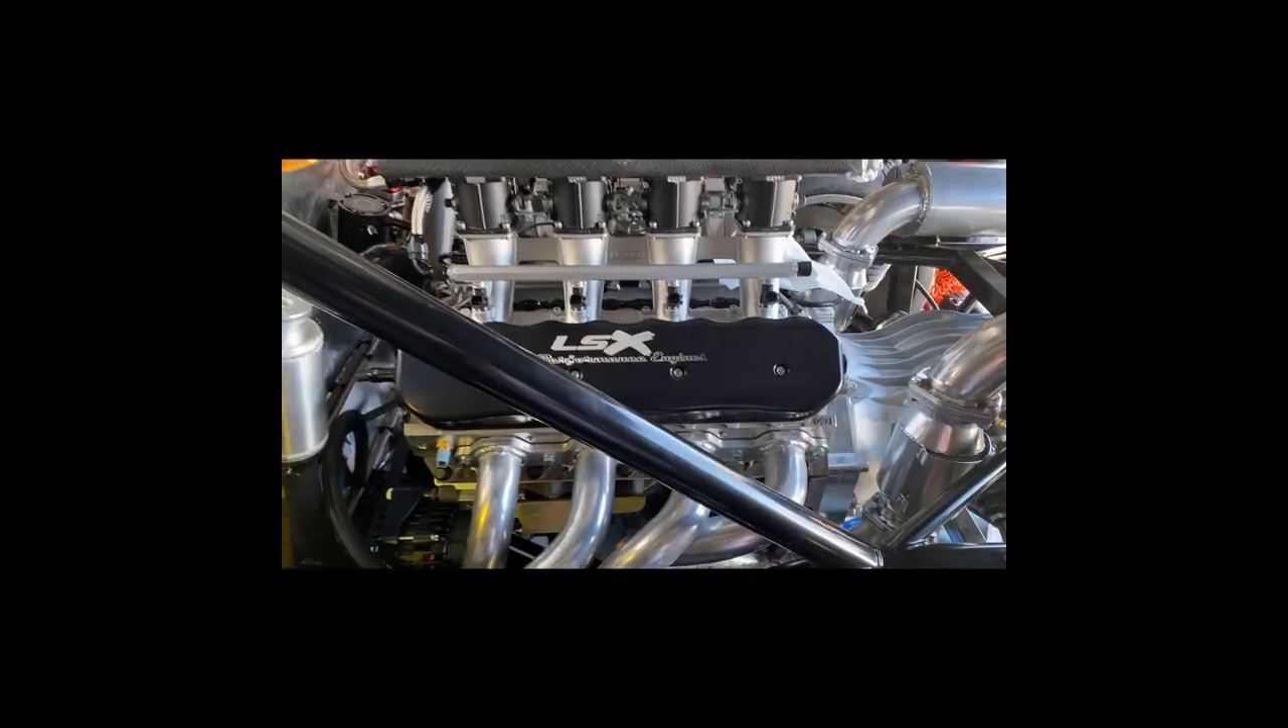The exhausts are in and and we're making some inroads.